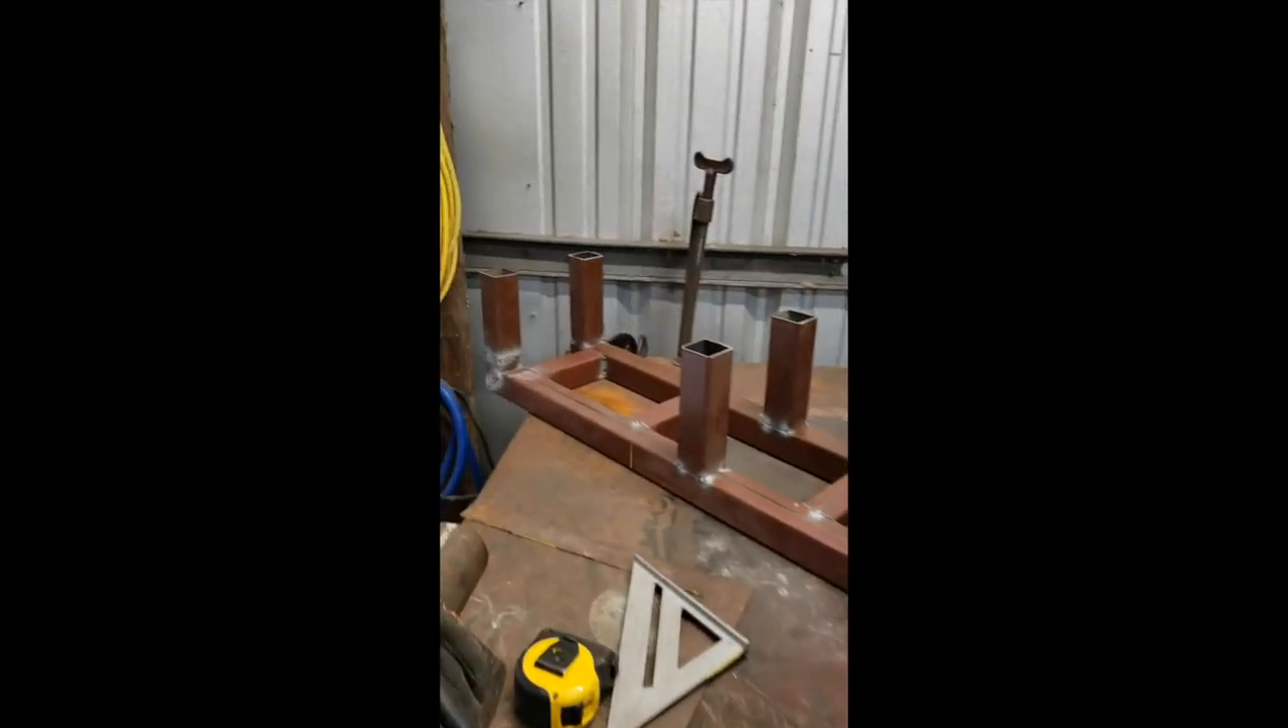So, you can see that I have all of the uprights welded on.